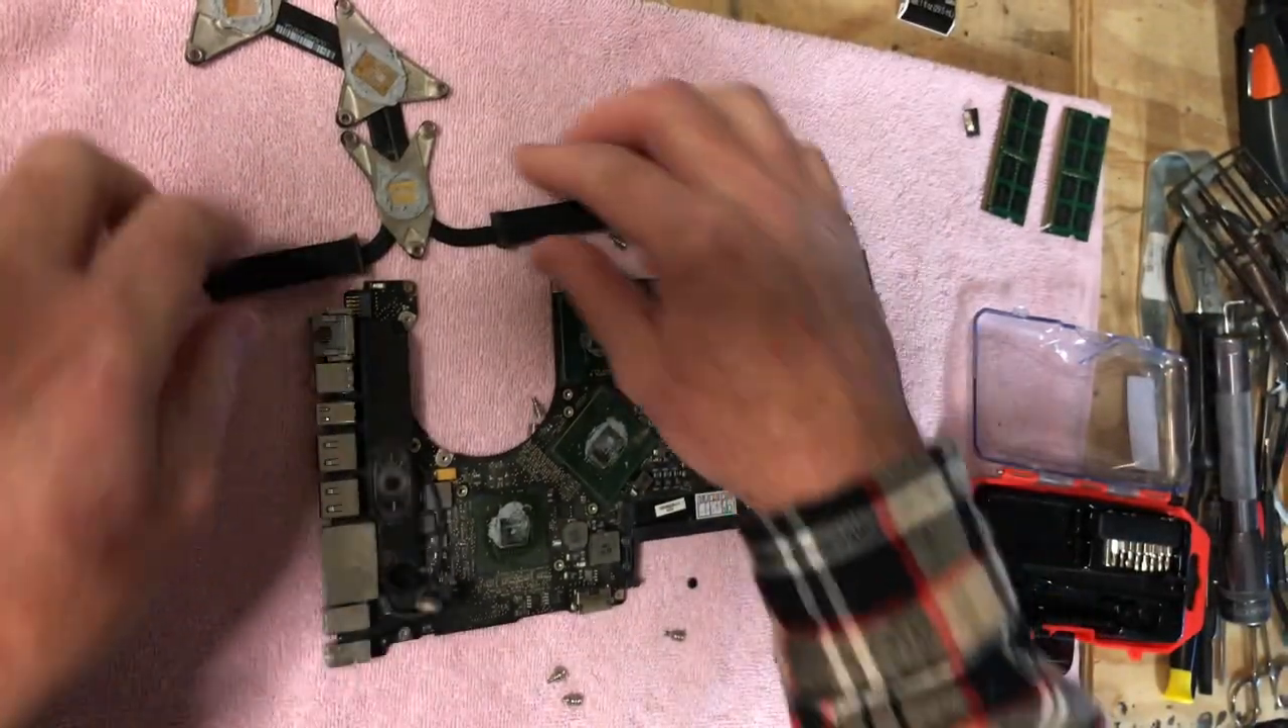But anyway, I got the motherboard out and I took the heat sink off.